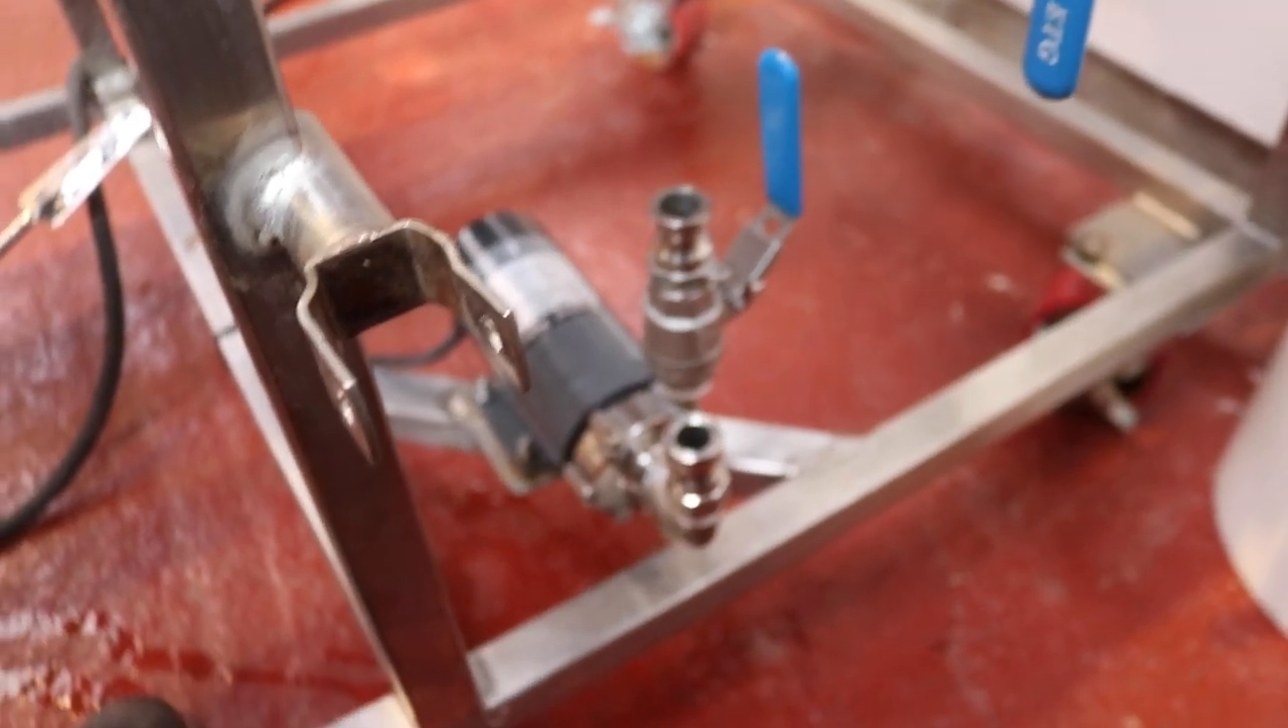So we've now installed a valve on the outlet of this pump.